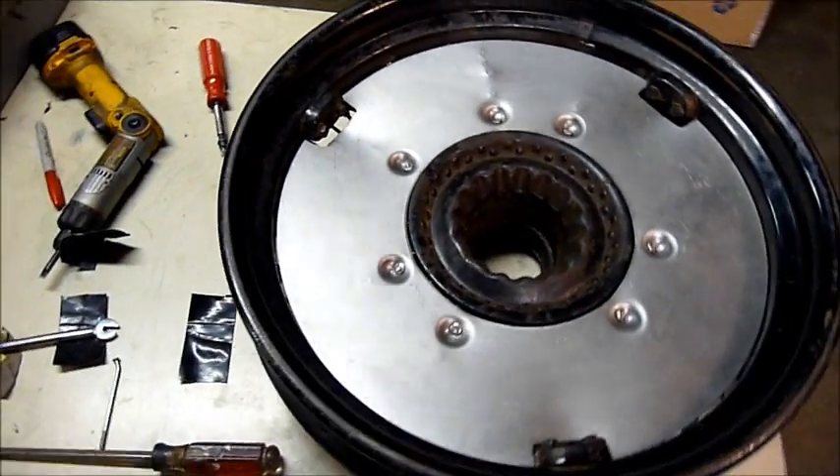Once it's all drawn evenly and pretty snug, okay, so as you can see, we have the completed backing plate installed in the wheel cover.